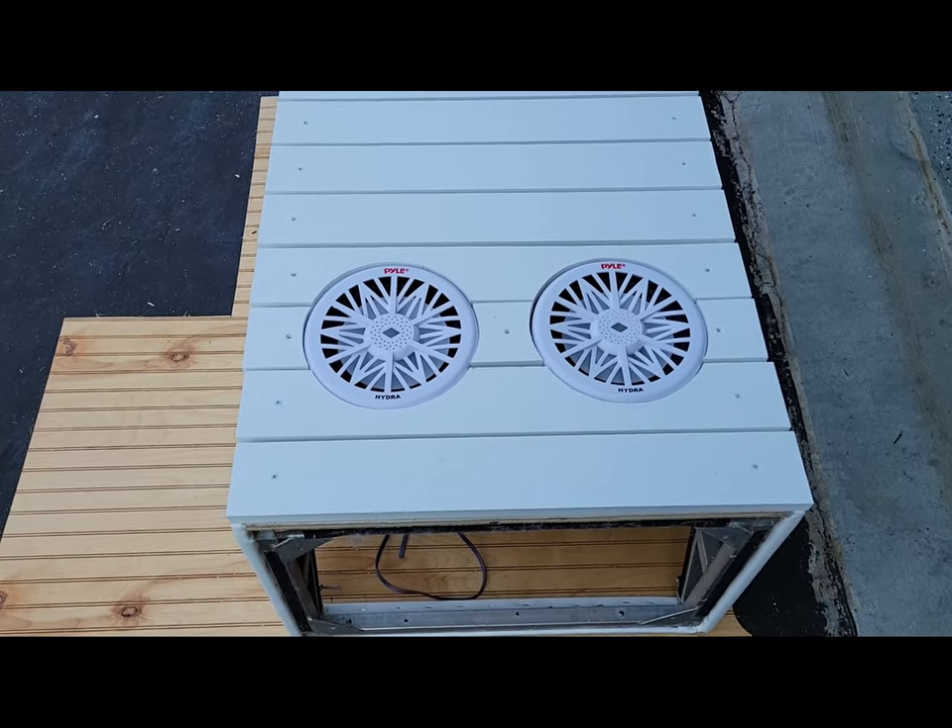There's the speakers in and mounted and ready to go.